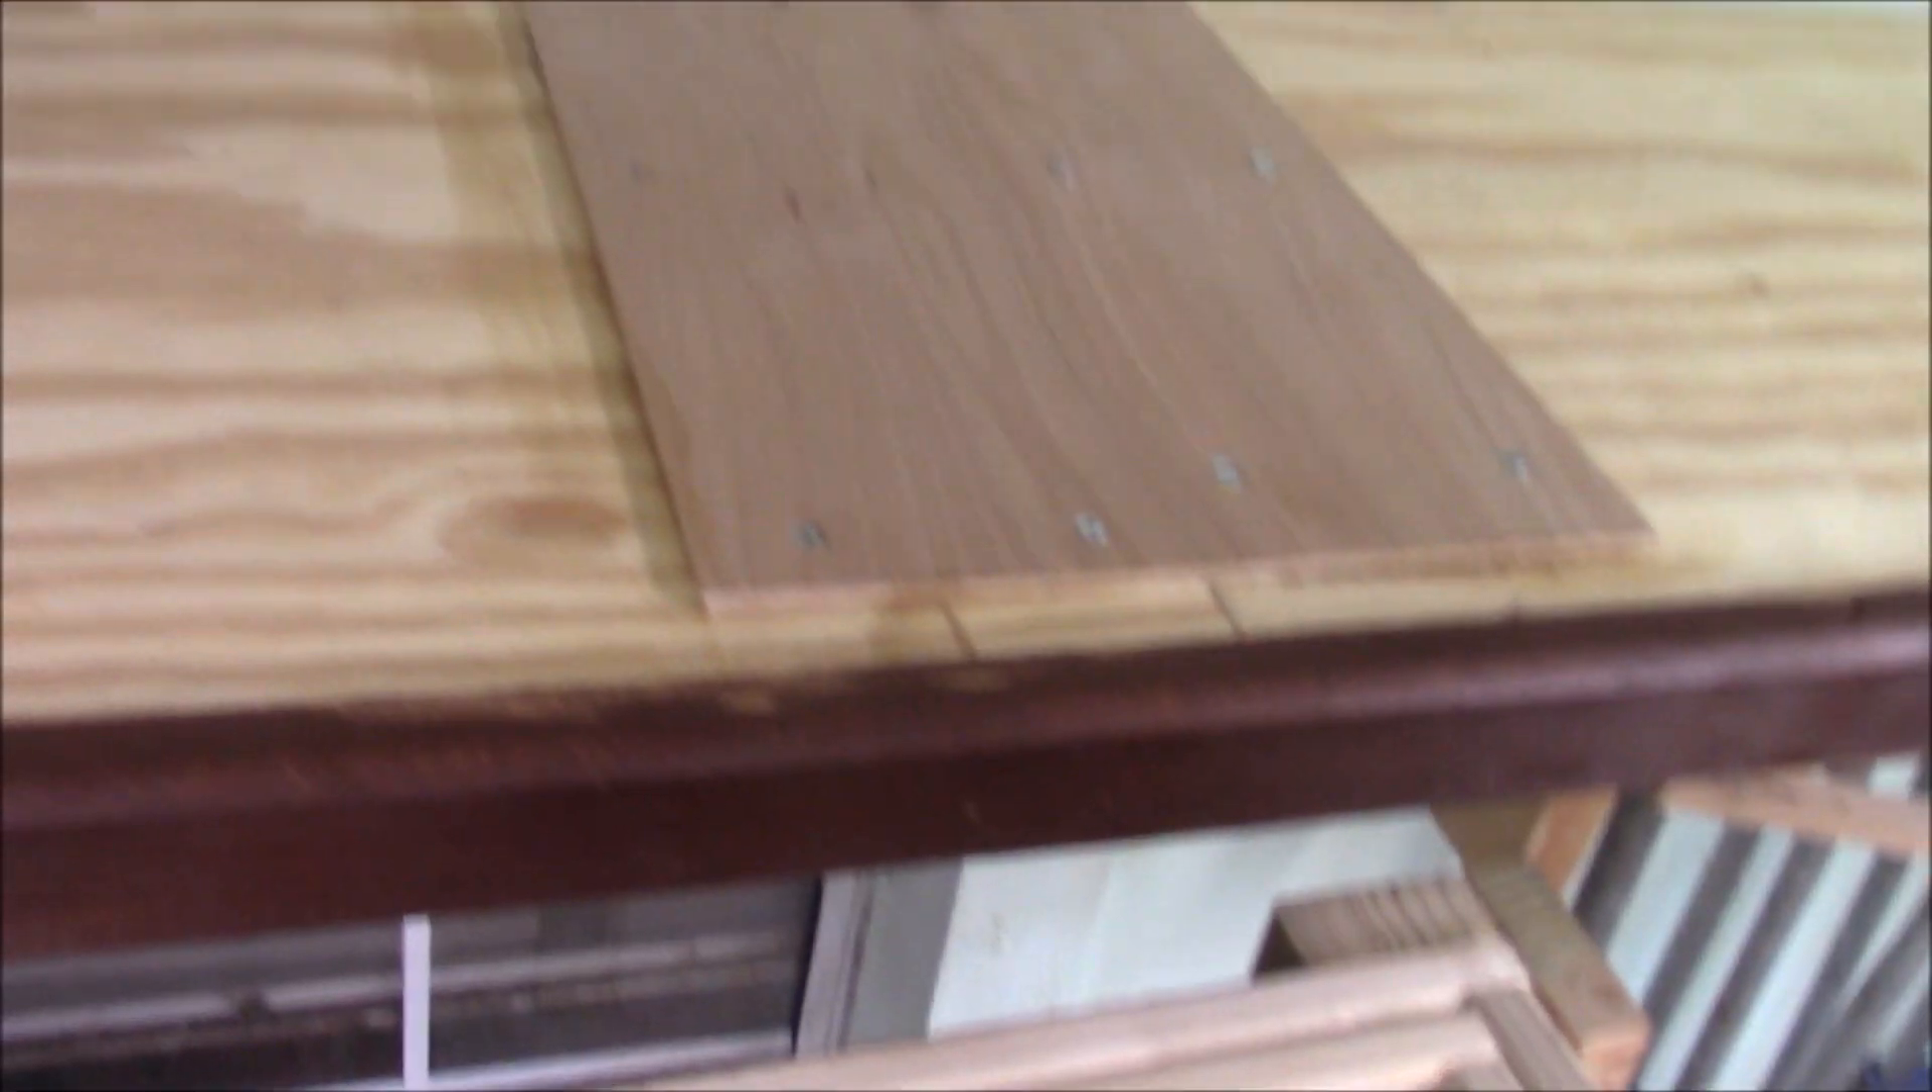The plywood is scarfed together with that uh quarter inch piece of plywood that is both glued and screwed and then the whole thing is locked together with that uh that trim right there that overlaps that joint.